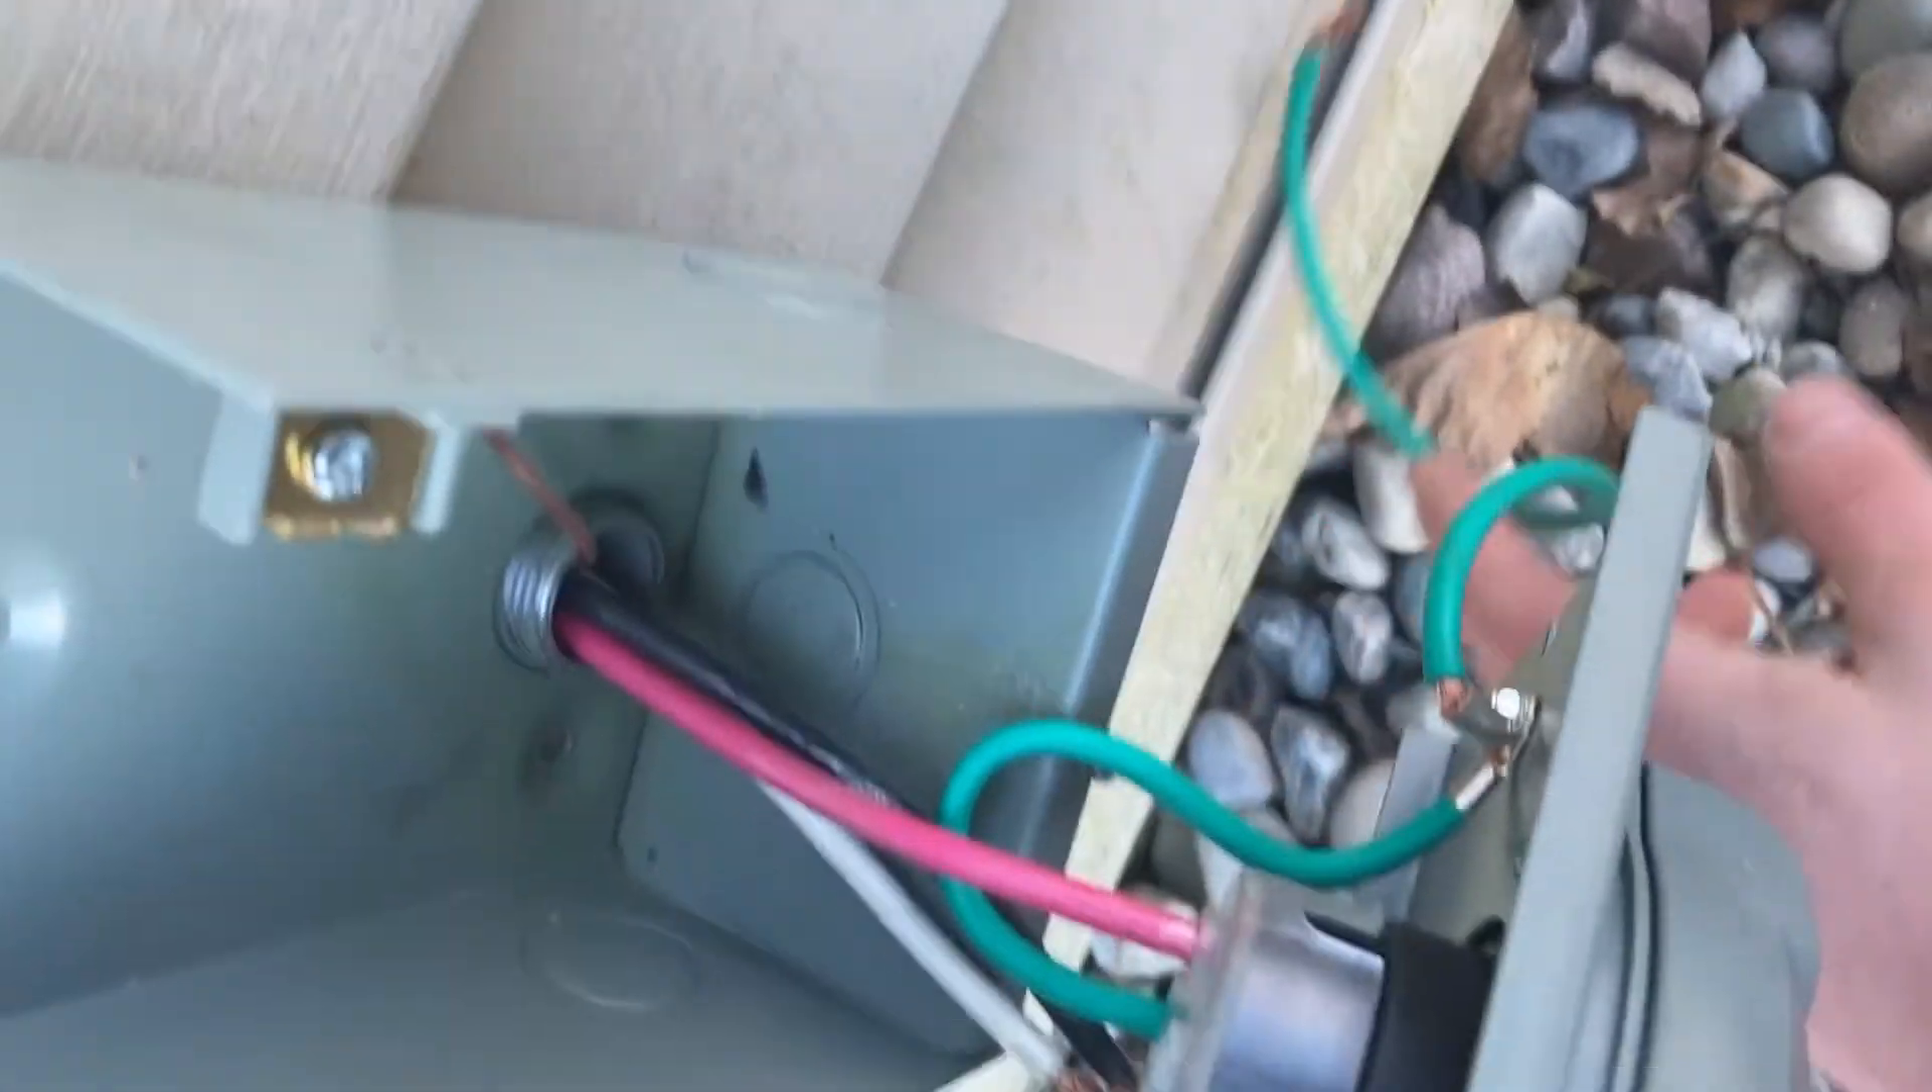I got the wires fed through from the back here and then I started wiring them in.